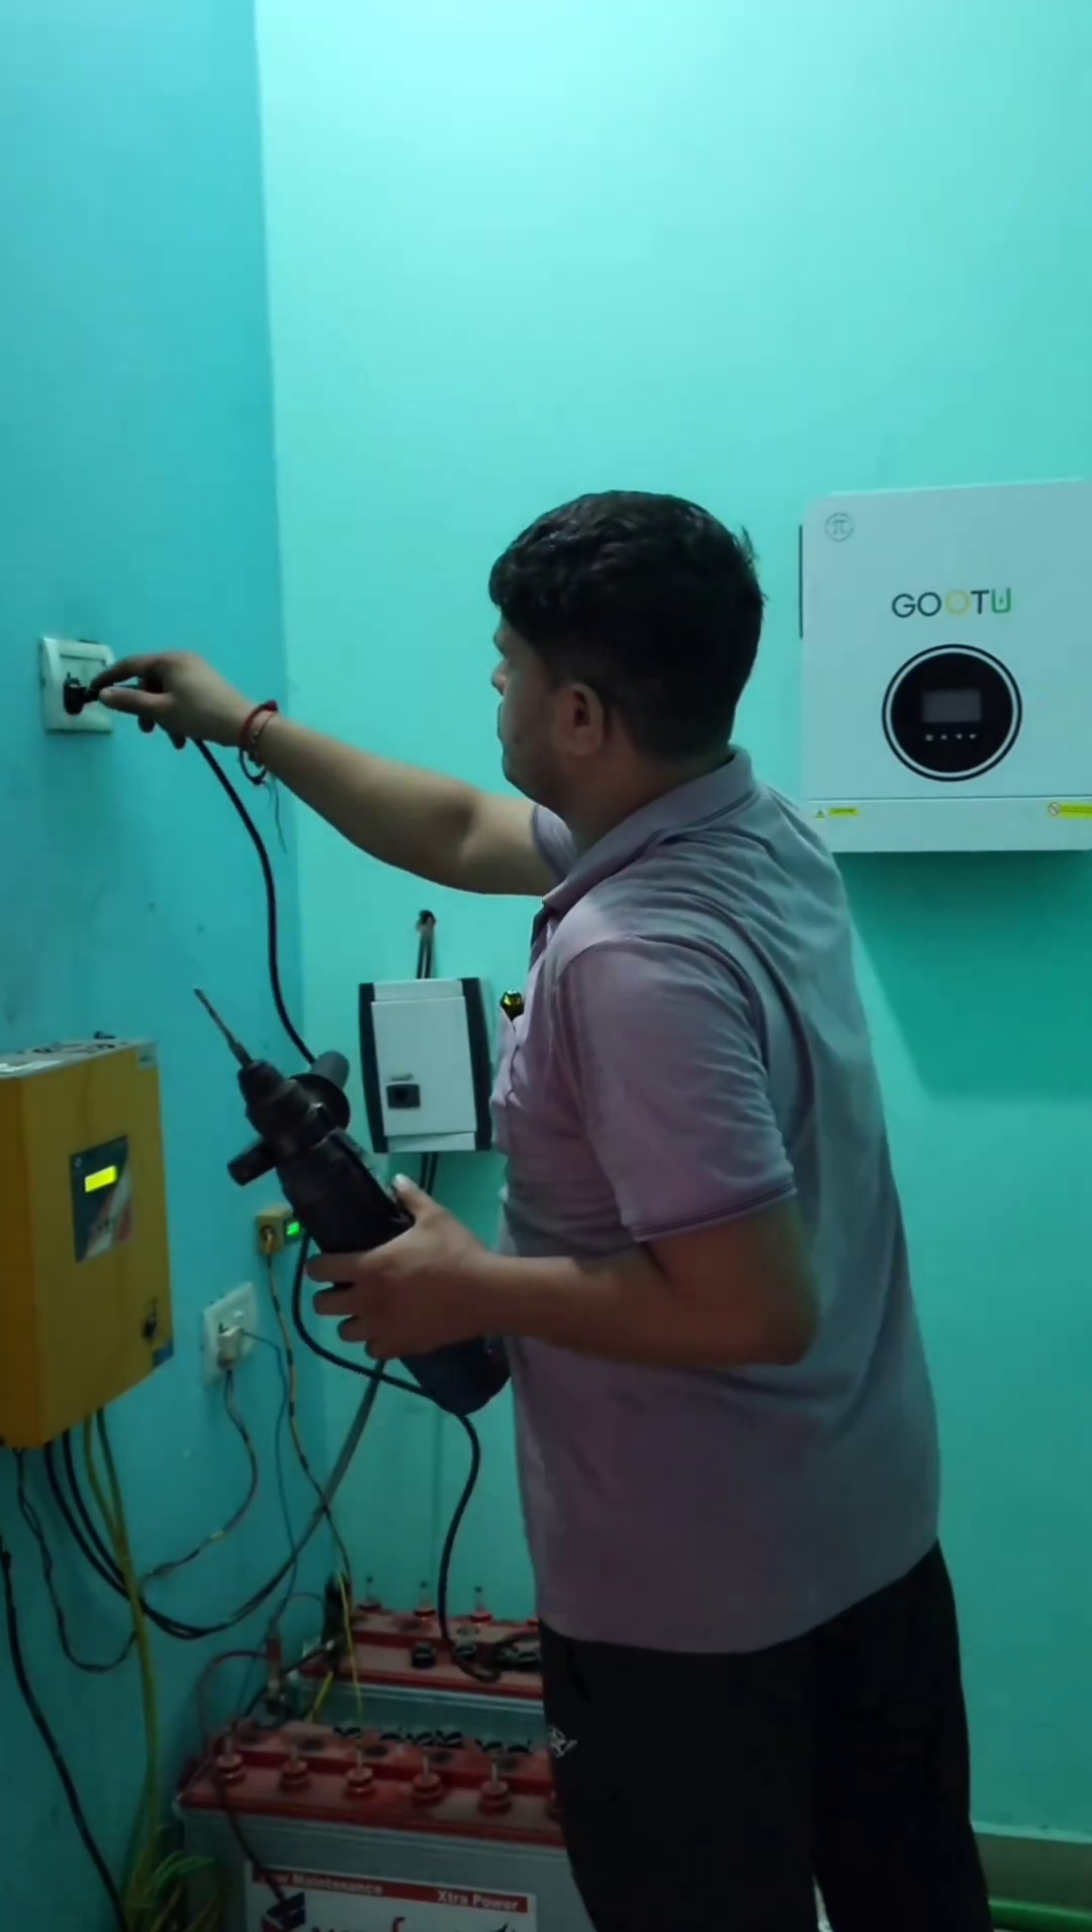हमने अपना इन्वैटर दिवार पर इंस्टोलेशन कर लिया है।